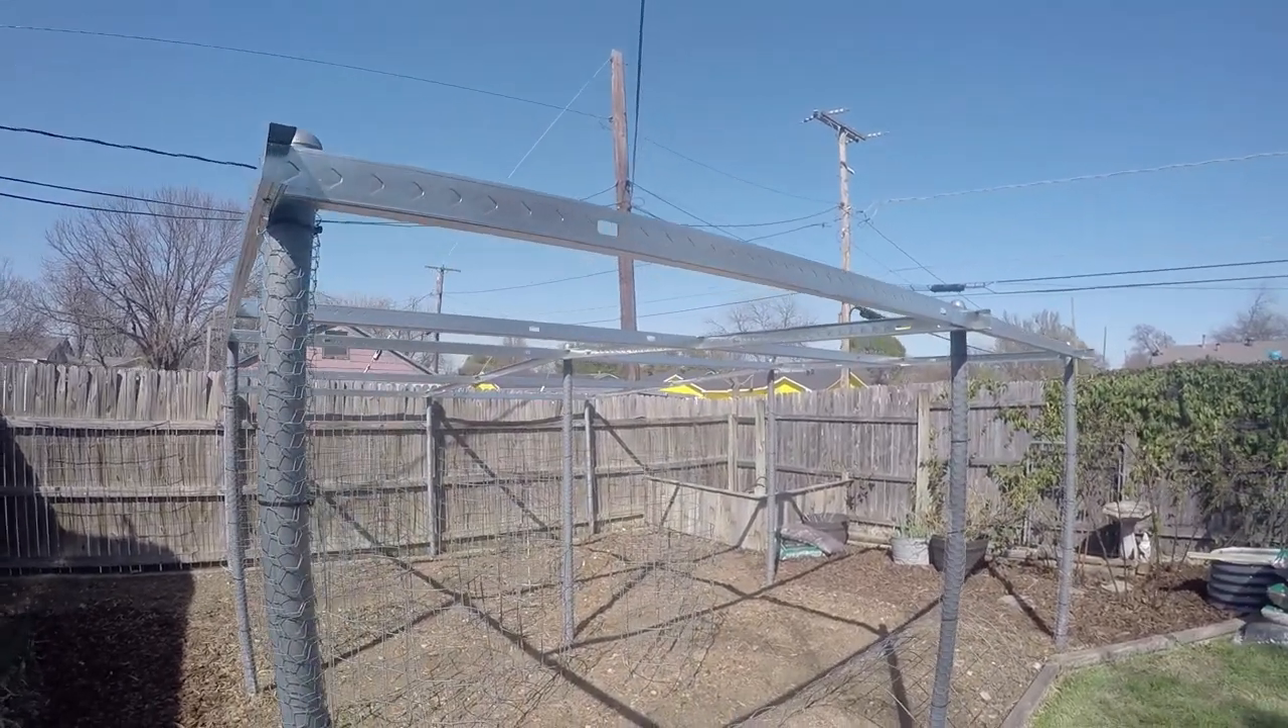All right, so we've got our shade cover, our old wood shade cover repurposed using these new metal studs.